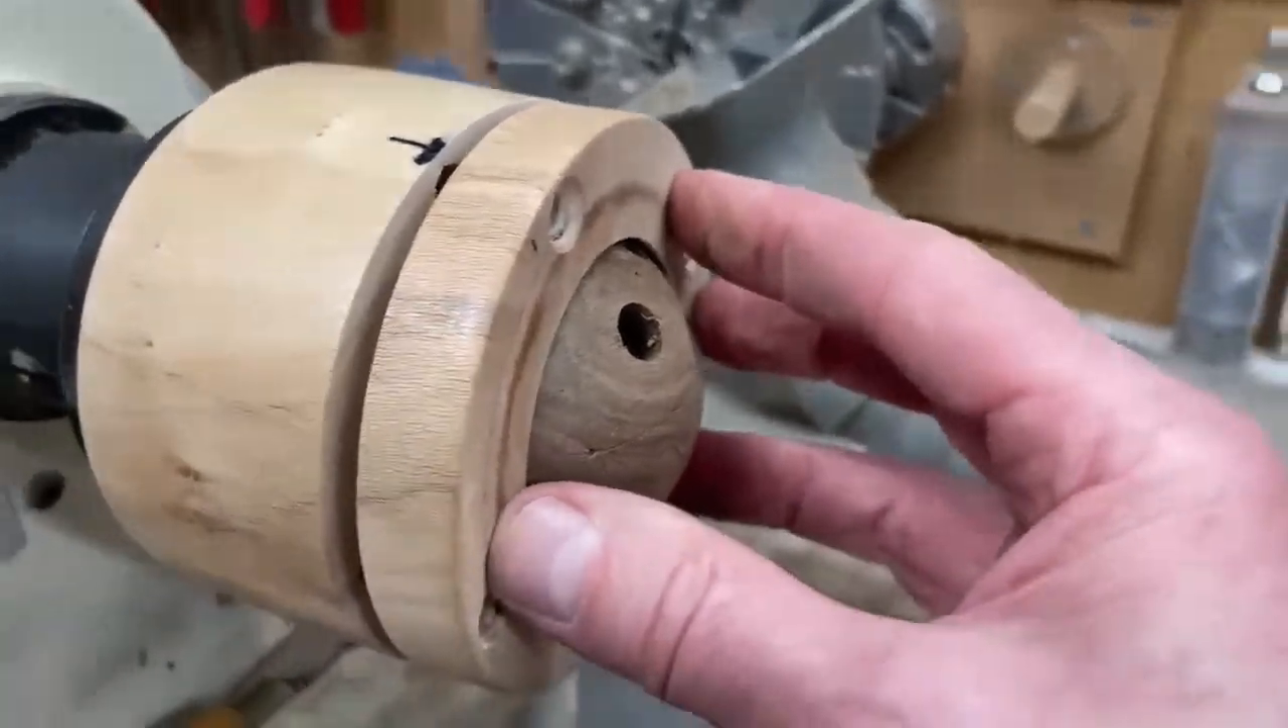When I put the lid back on it as you can see that's now pushed in fairly tight there and I've got a gap.